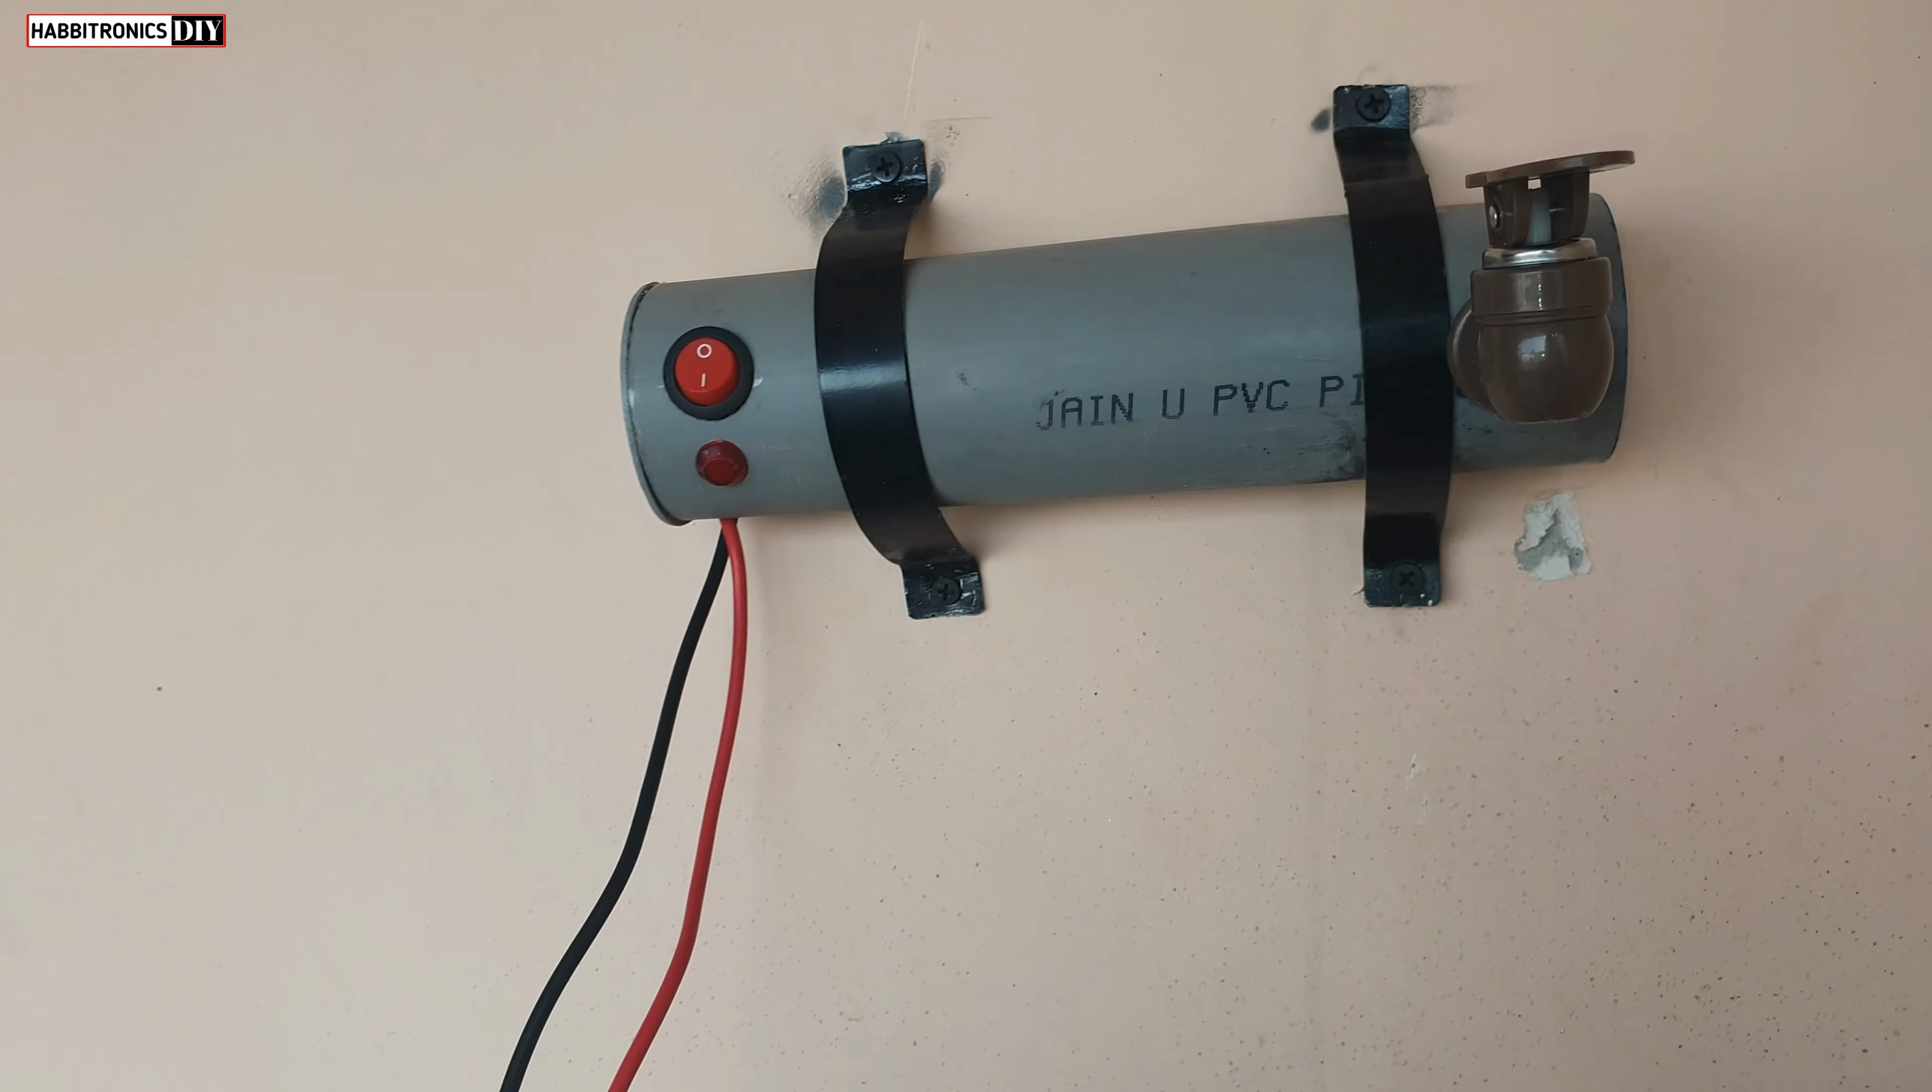यहां पर हमने अपने water heater को install कर दिया है।